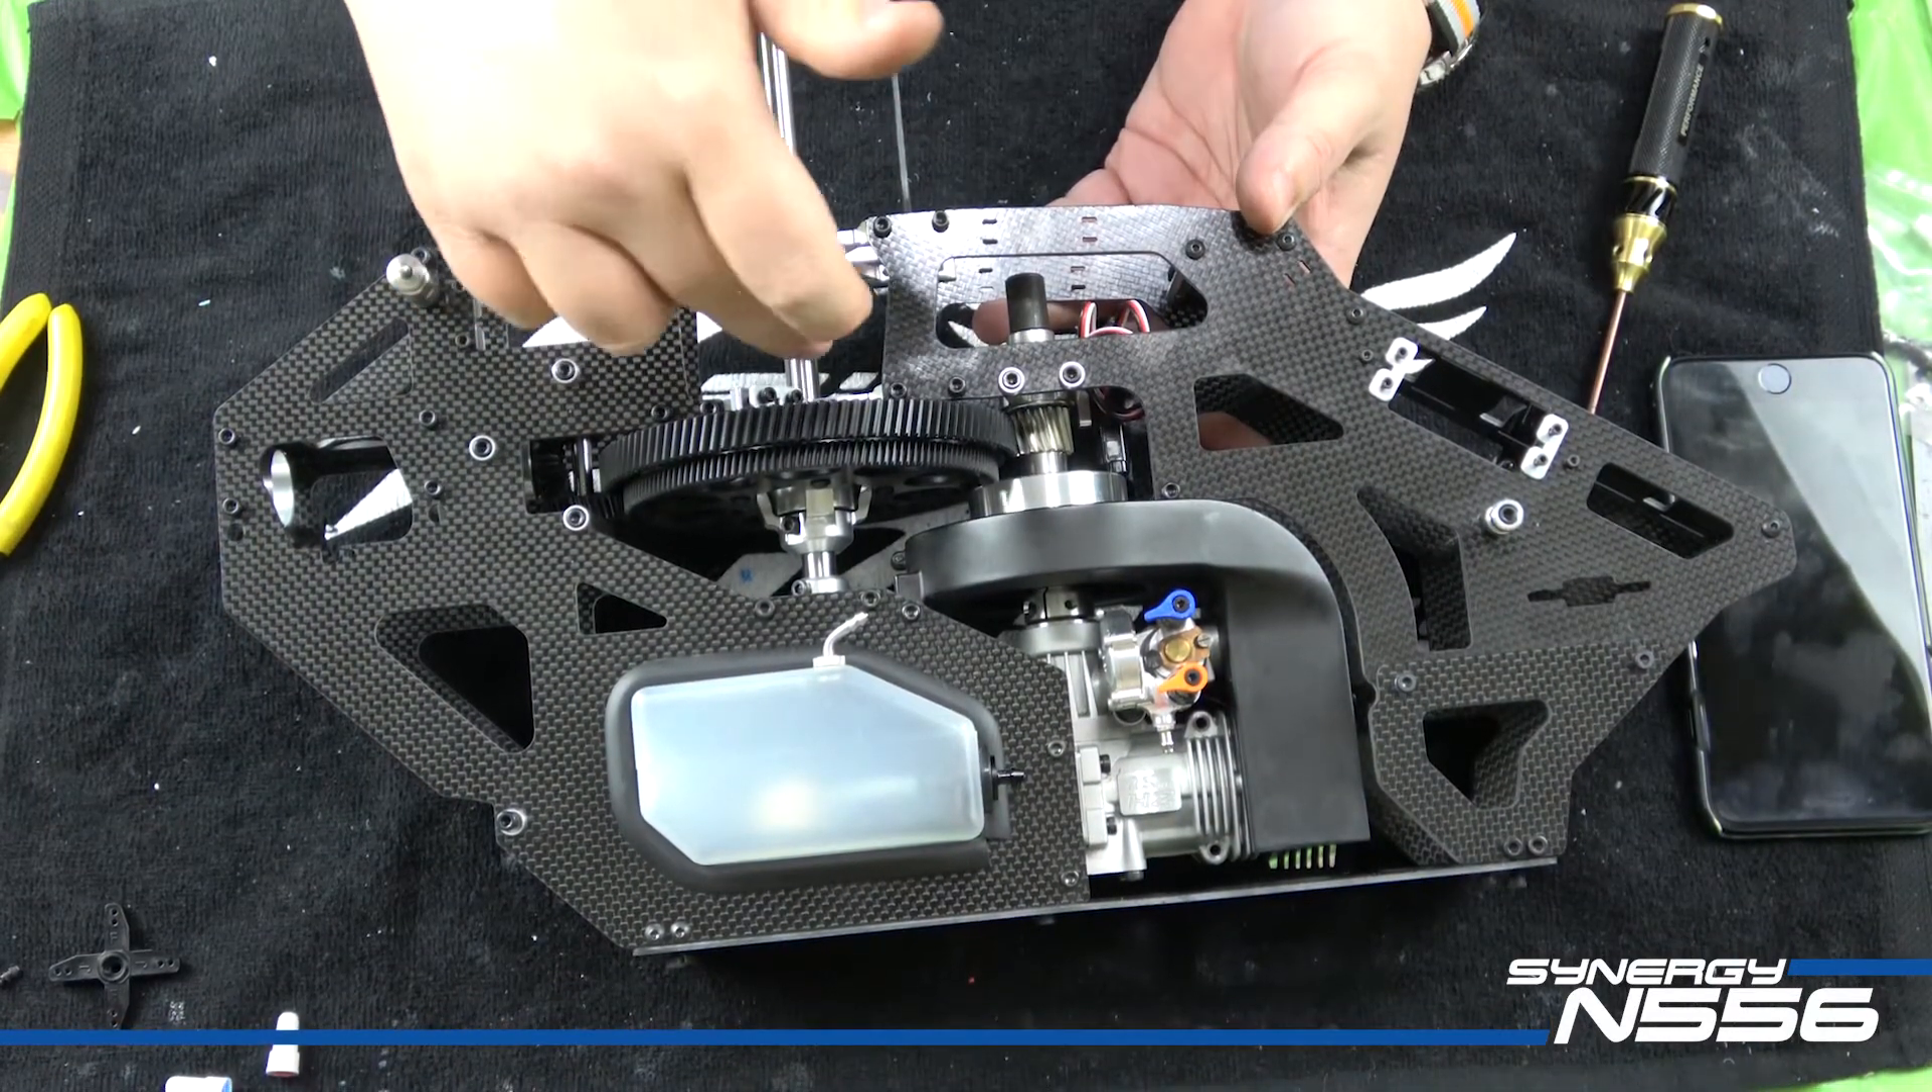There it is main gear is in.